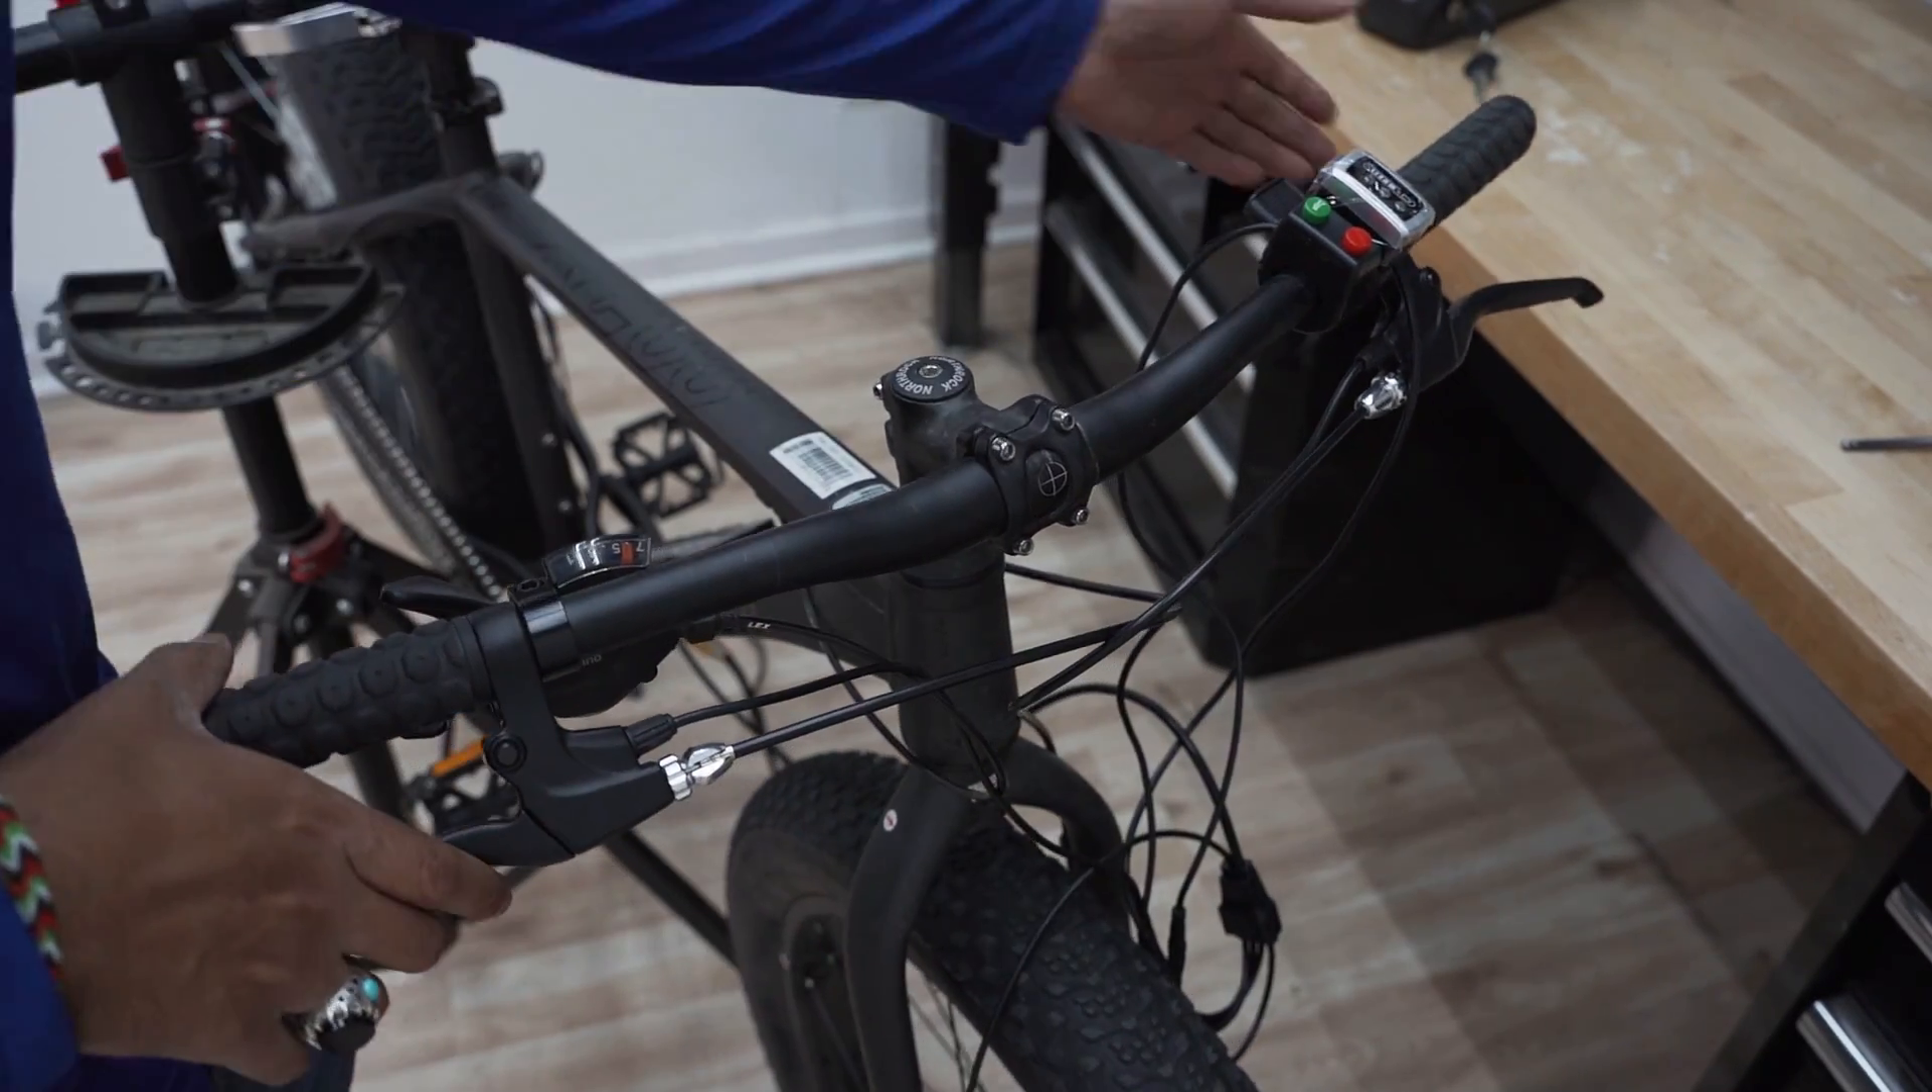So I have everything installed now. So I've got the brake levers right here, thumb throttle, two-button switch. This is what it looks like, the finished product.